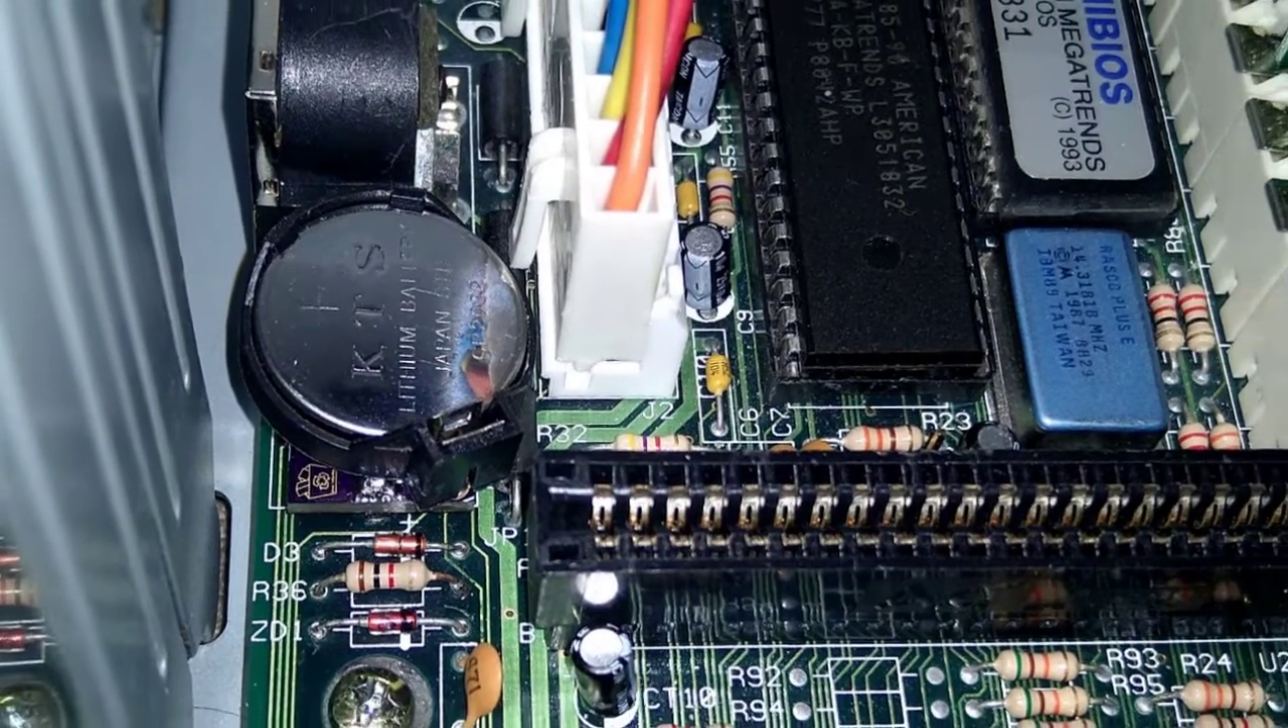Let's insert the battery. As you can see, it fits nicely.